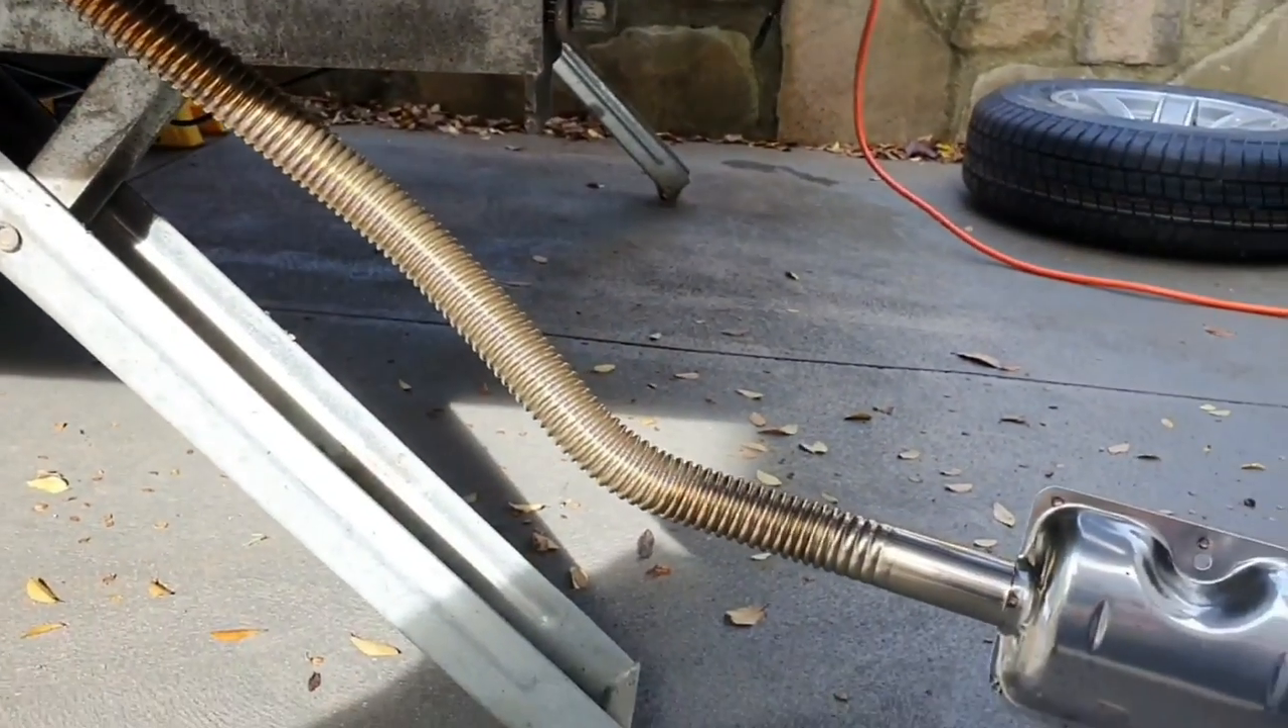The only thing I haven't done yet, the only thing I haven't done yet is mount the exhaust.